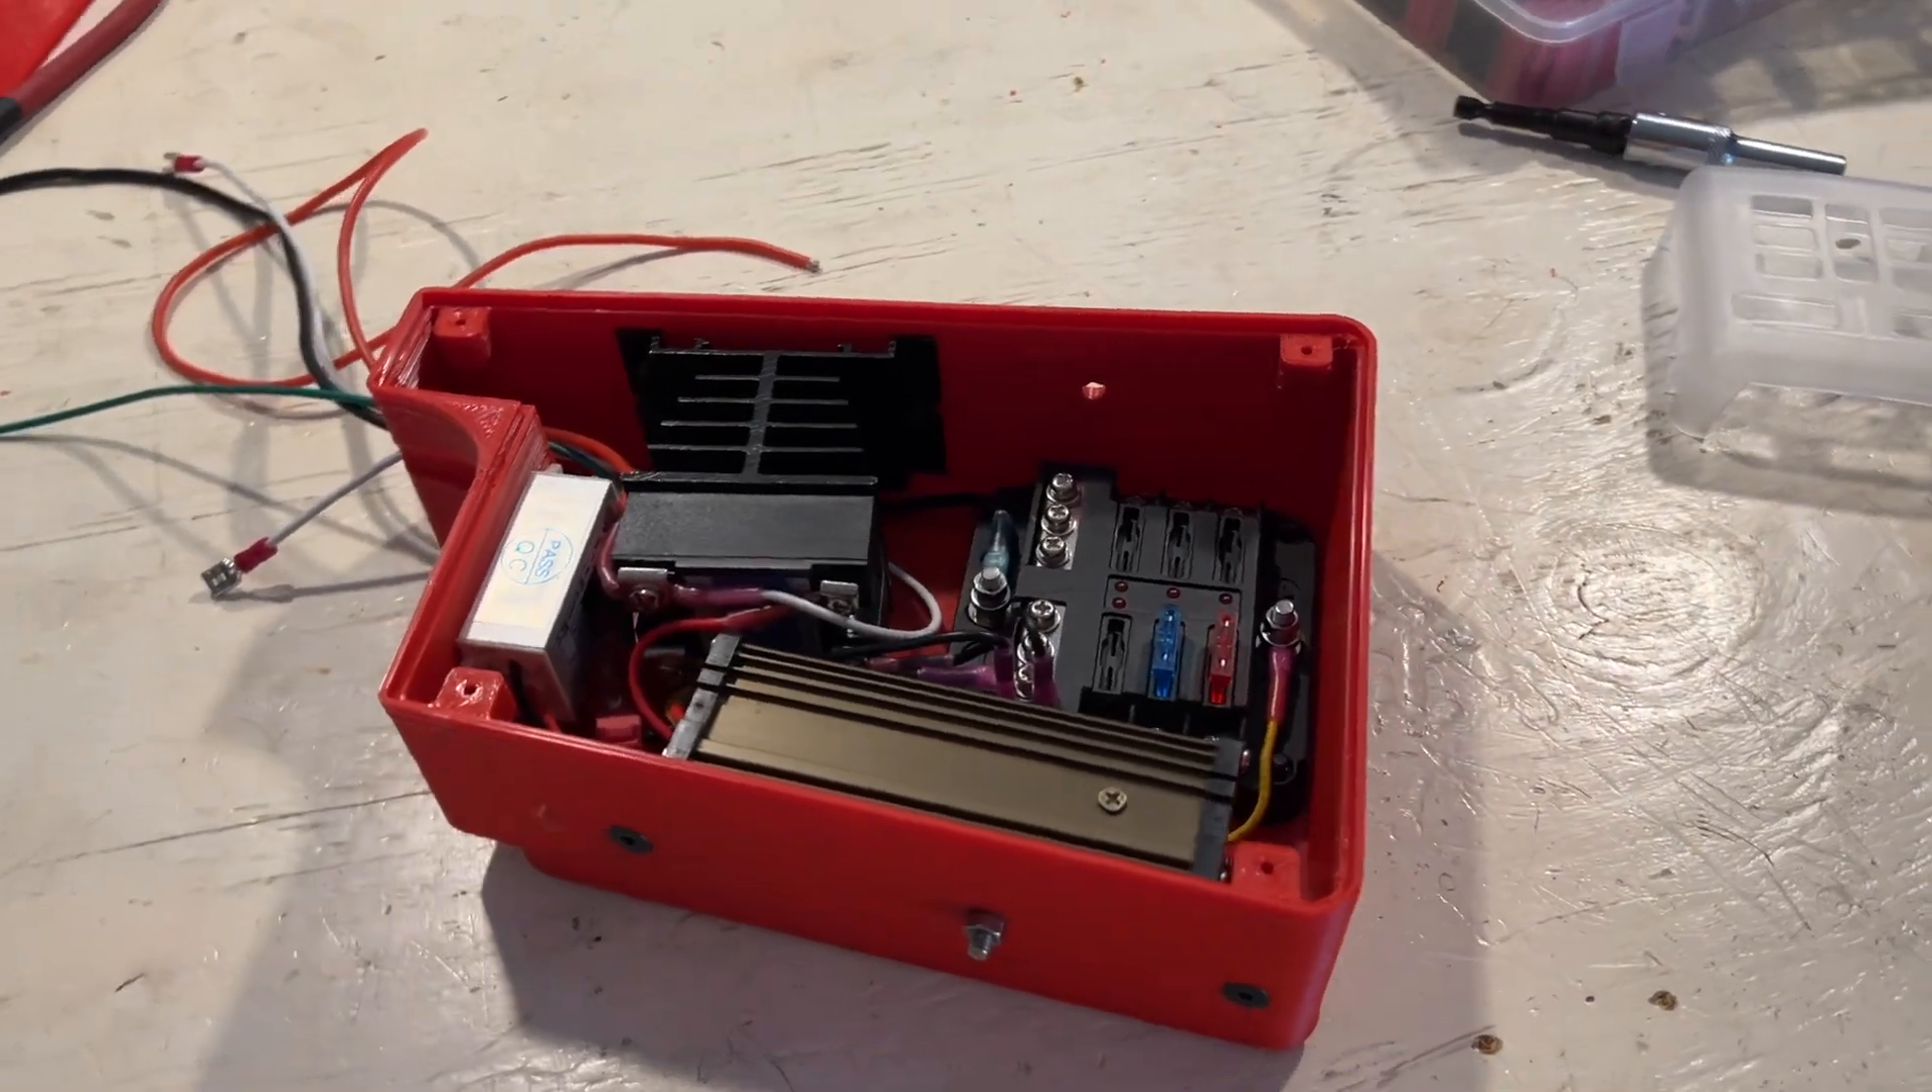And here is the box with all of the components placed inside.